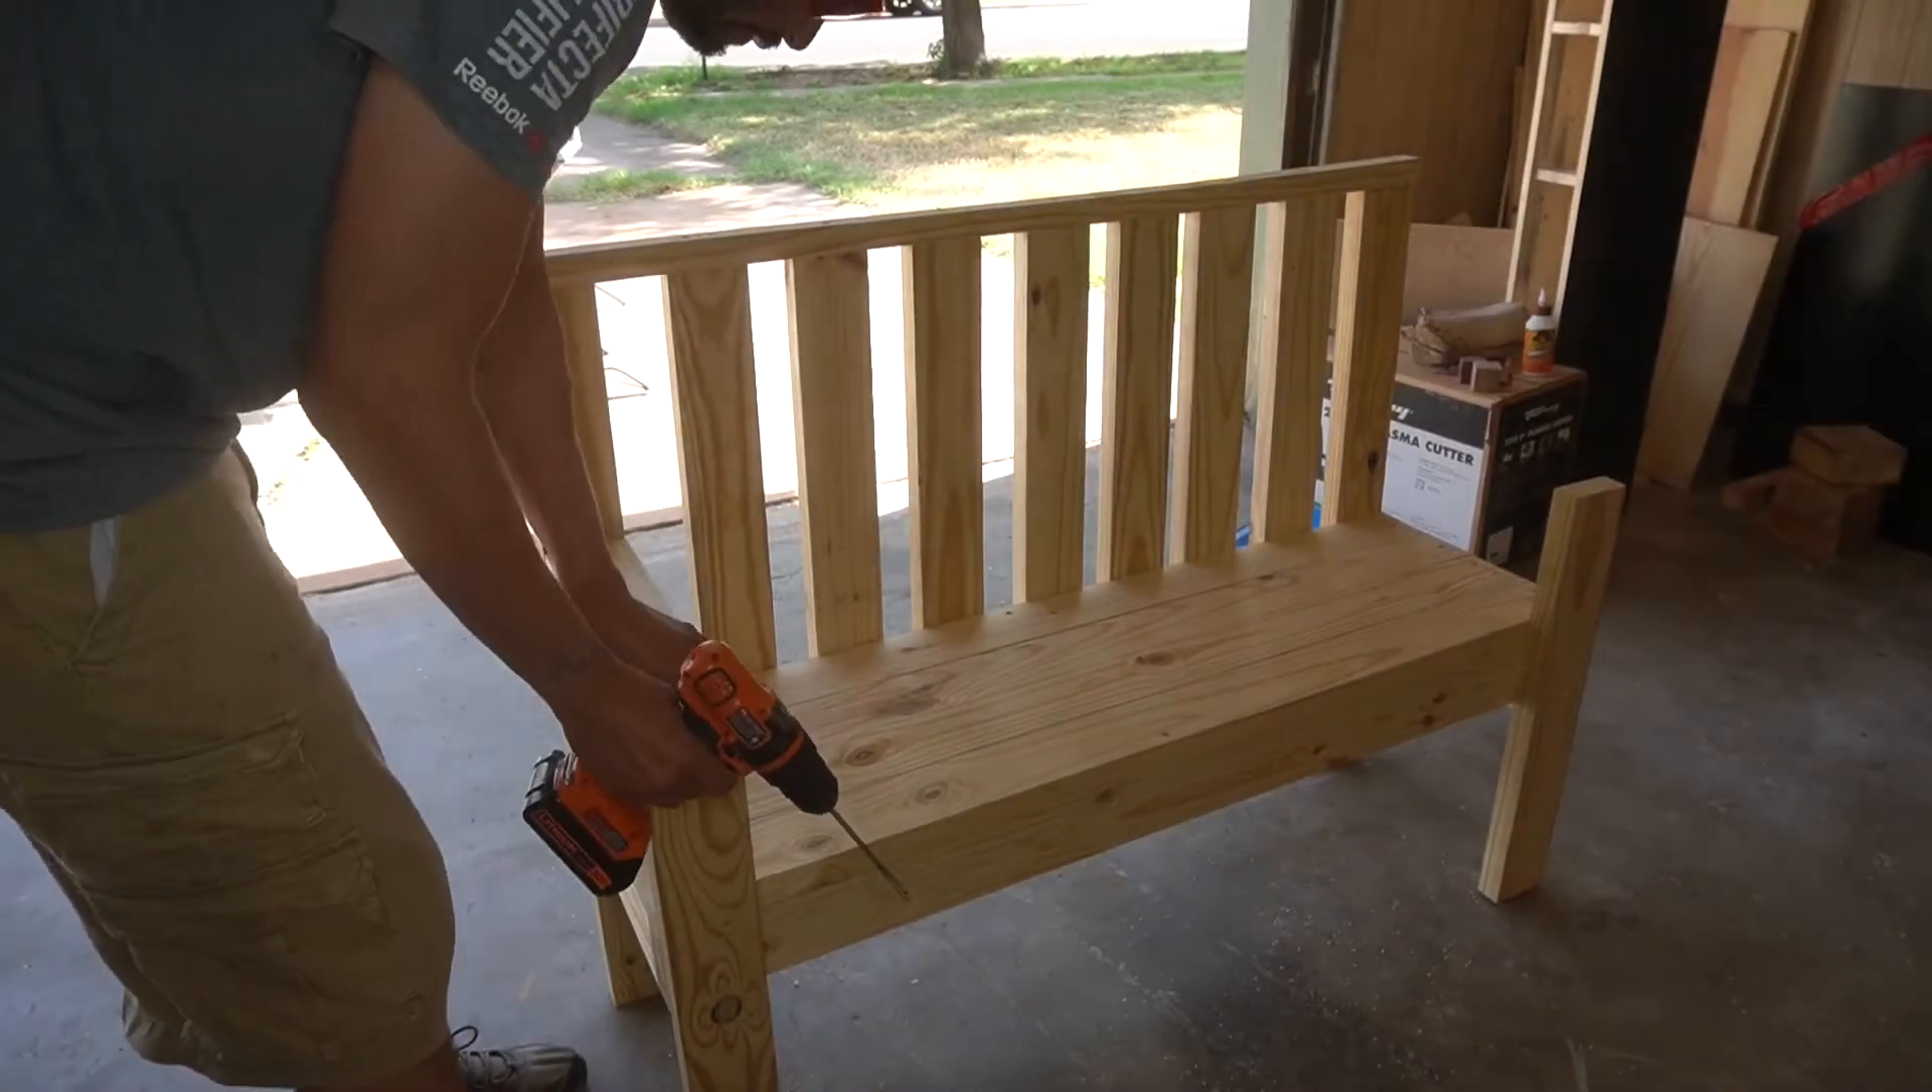So here's basically the bench once it's kind of put together and now we're just putting the armrest in.